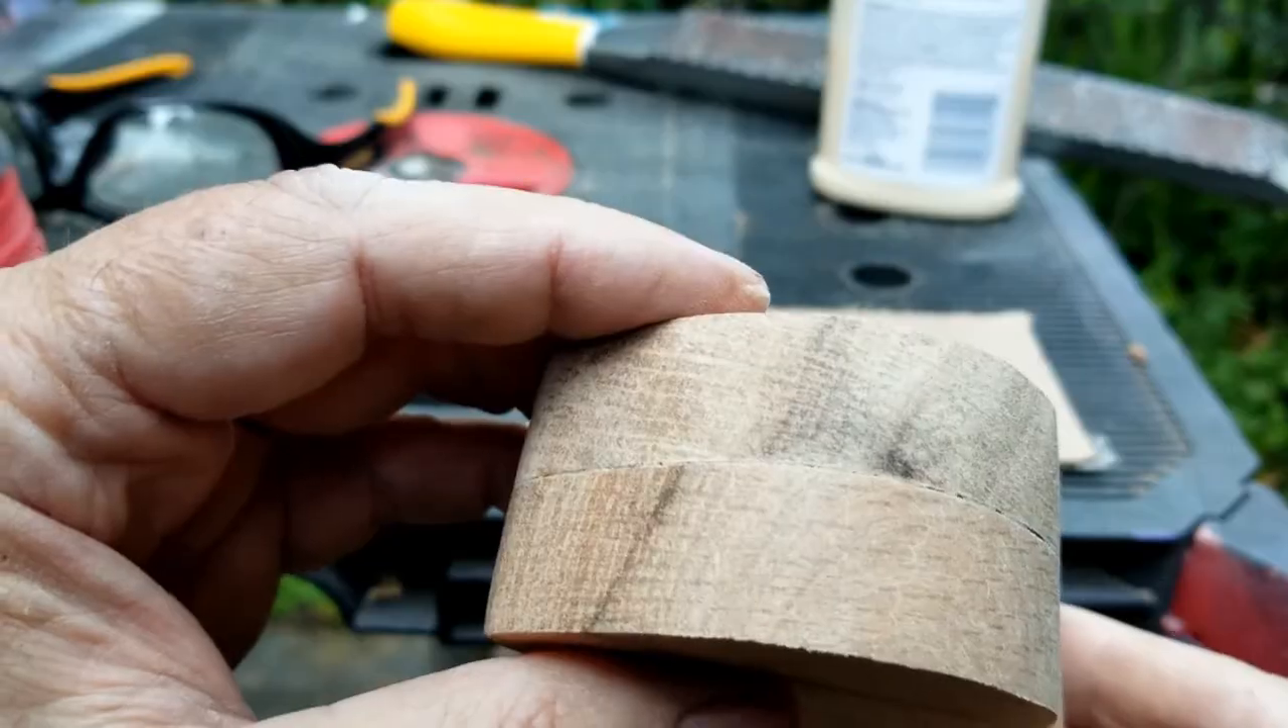All right, so I got the basic shape, sanded down, but there's still a few little gaps between the two pieces, so I'm going to make a little bit of wood paste and fill them in.